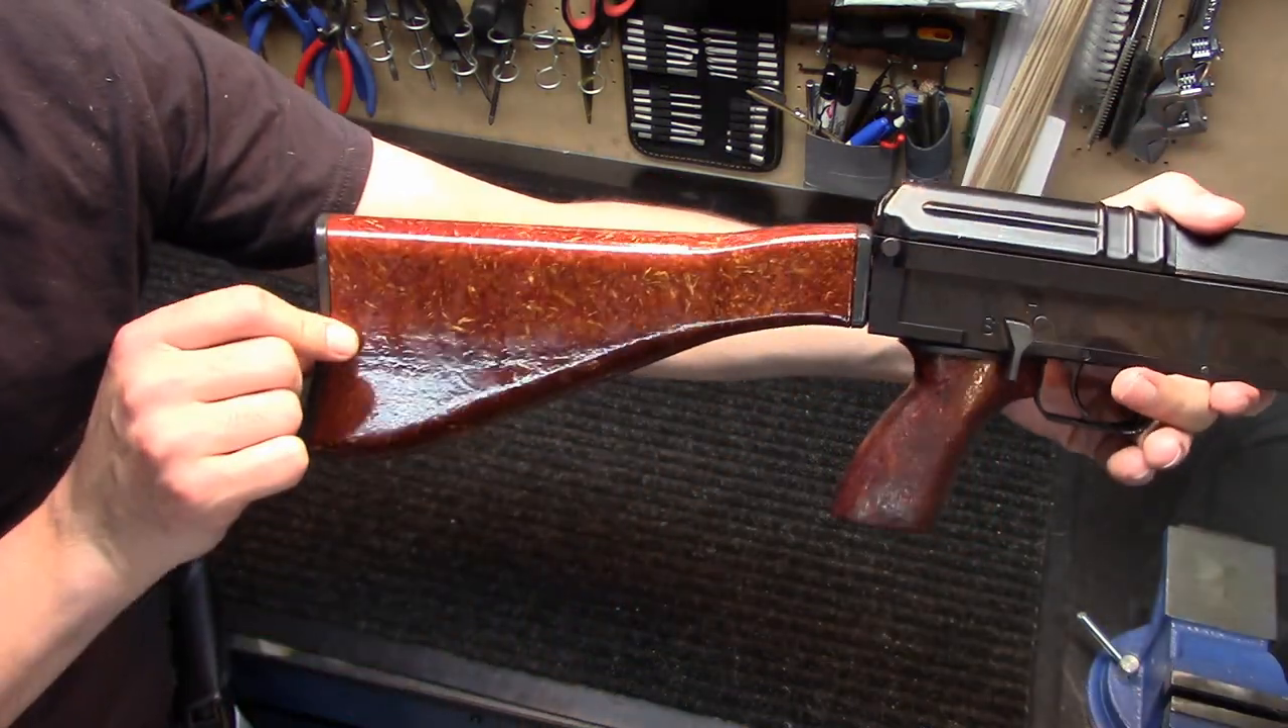As you can see now I got a nice fixed stock on there.